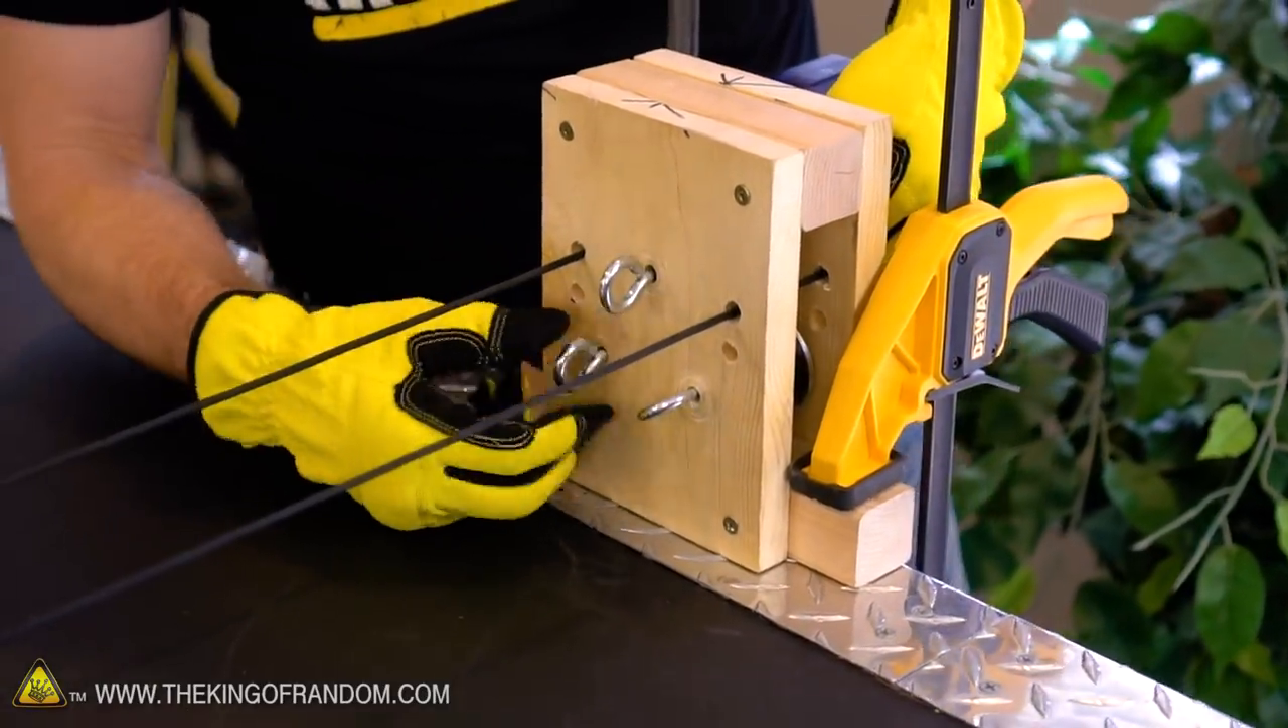So update guys here we are we've done a lot of work today we've rigged up the system and it's all clamped to the bench.